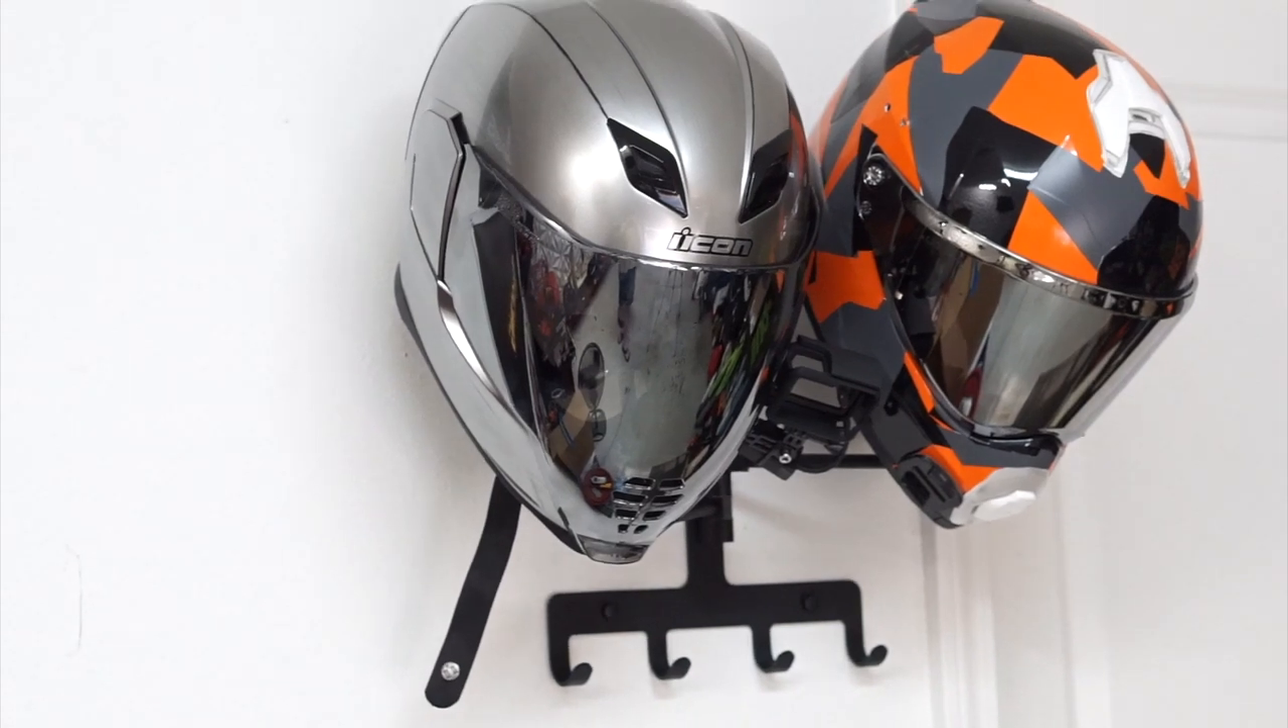The helmet rack is put on. The helmets are on.